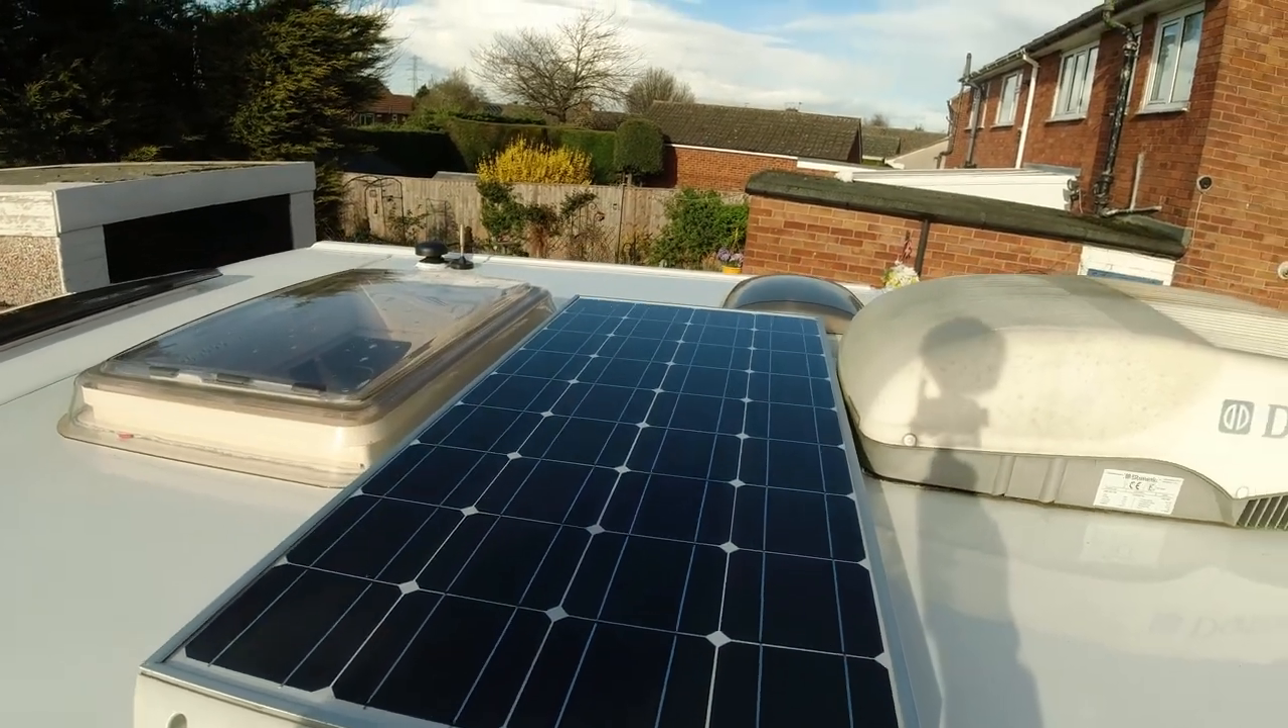I've got the old solar panel back on all cleaned.